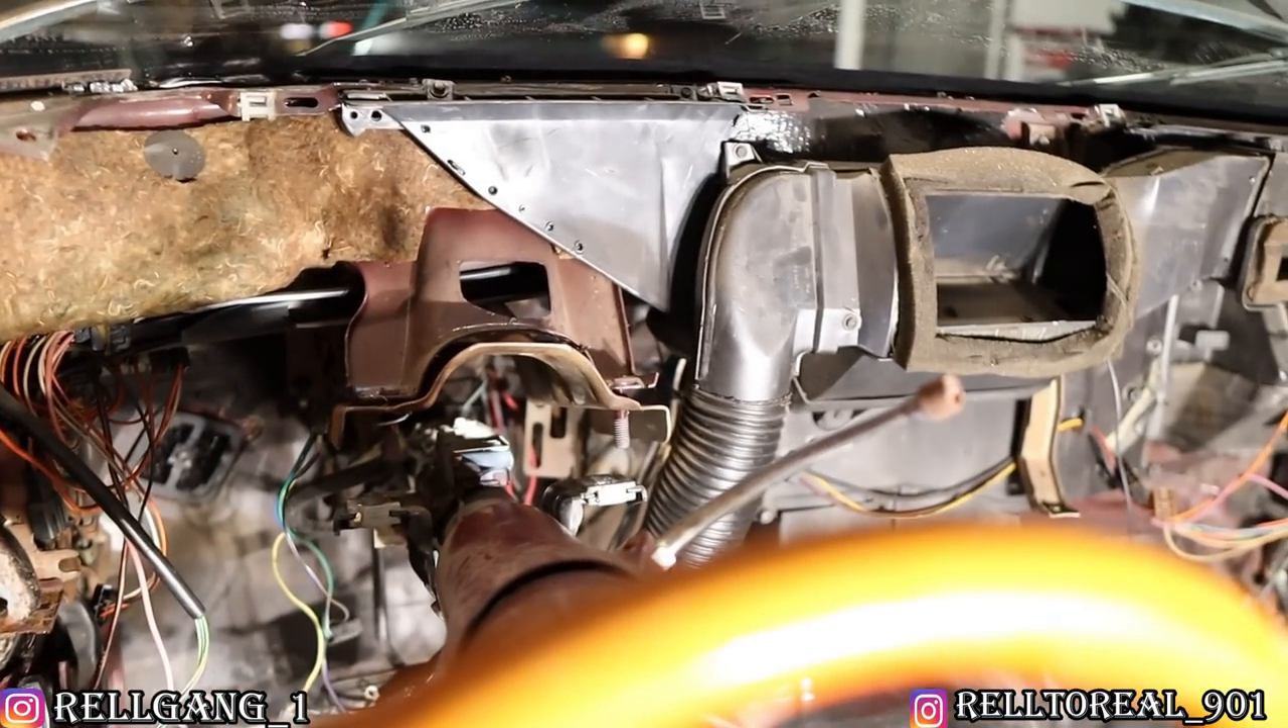So, man, as y 'all see, man, we officially got the dash out.